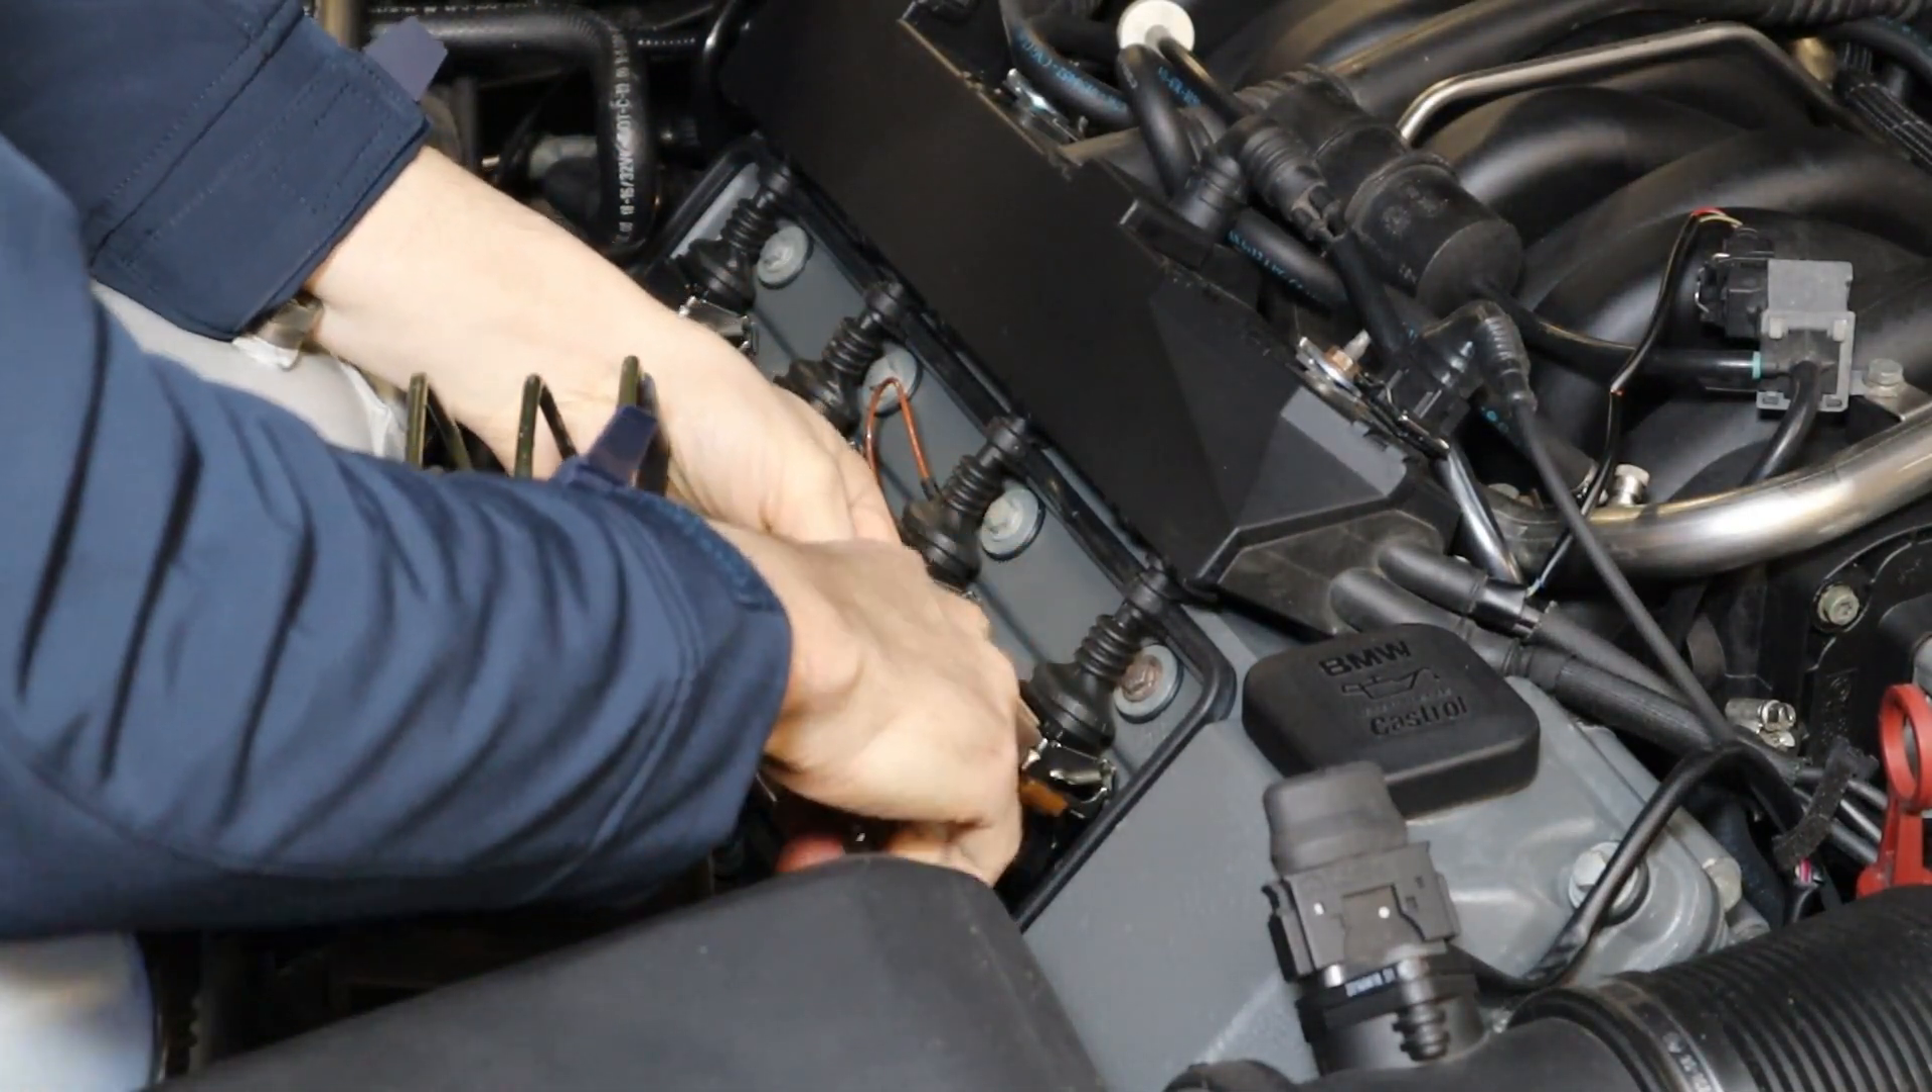With the cover out, you can see the coils are exposed so you can work on them.